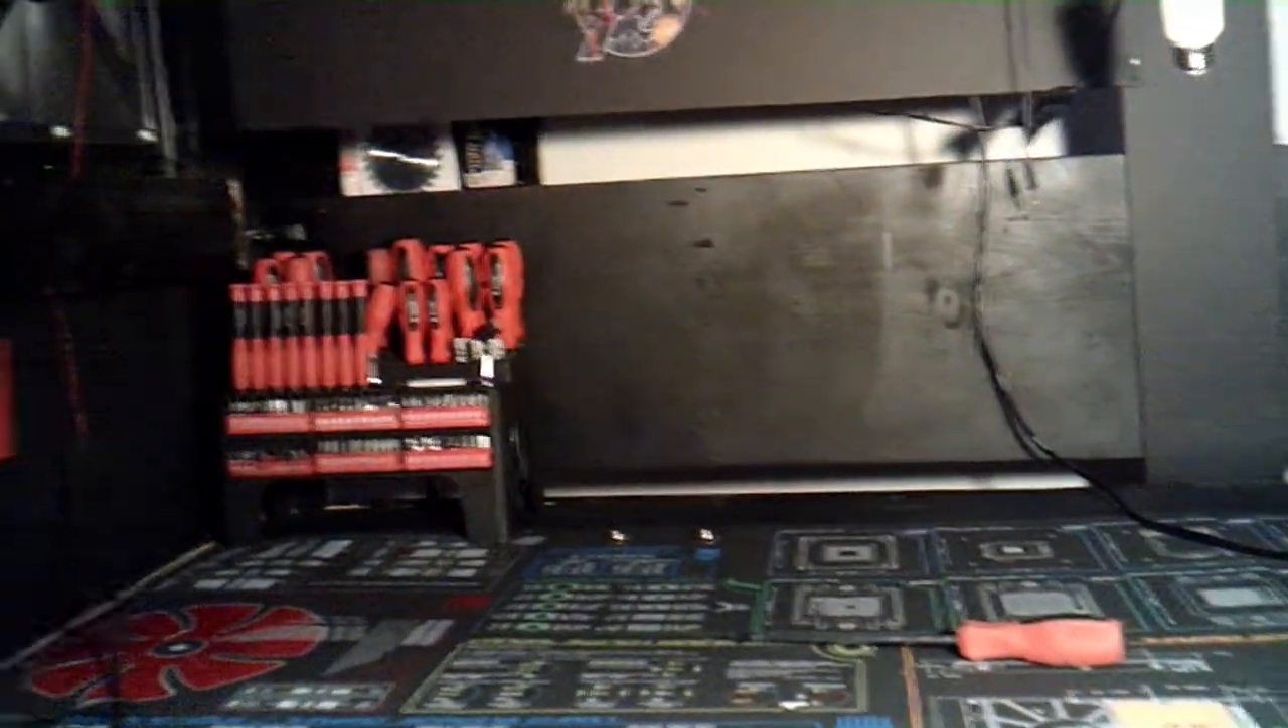Finally, you see I got the backboard installed. Y 'all can see that big black board right there.